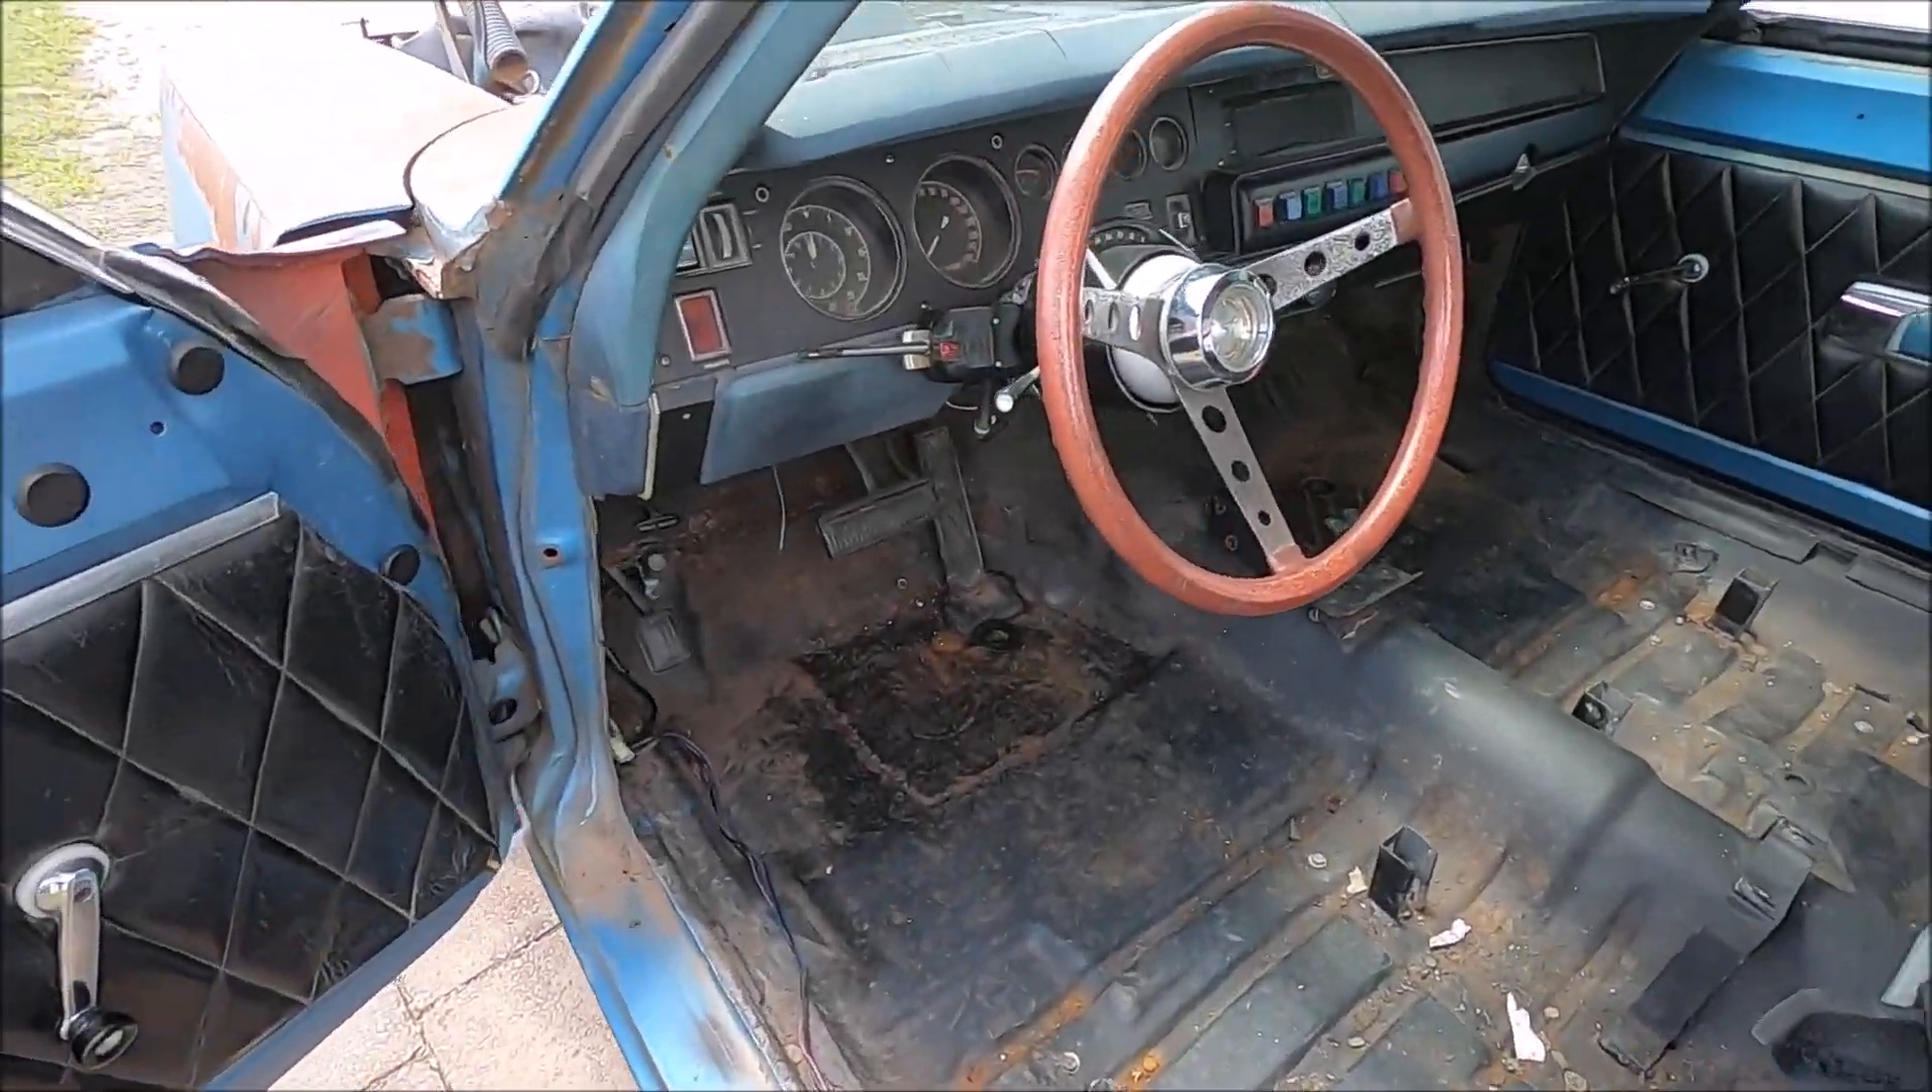So, as you can see, in the last part, Jezebel is pretty barren. We still got to take the dash and everything apart.